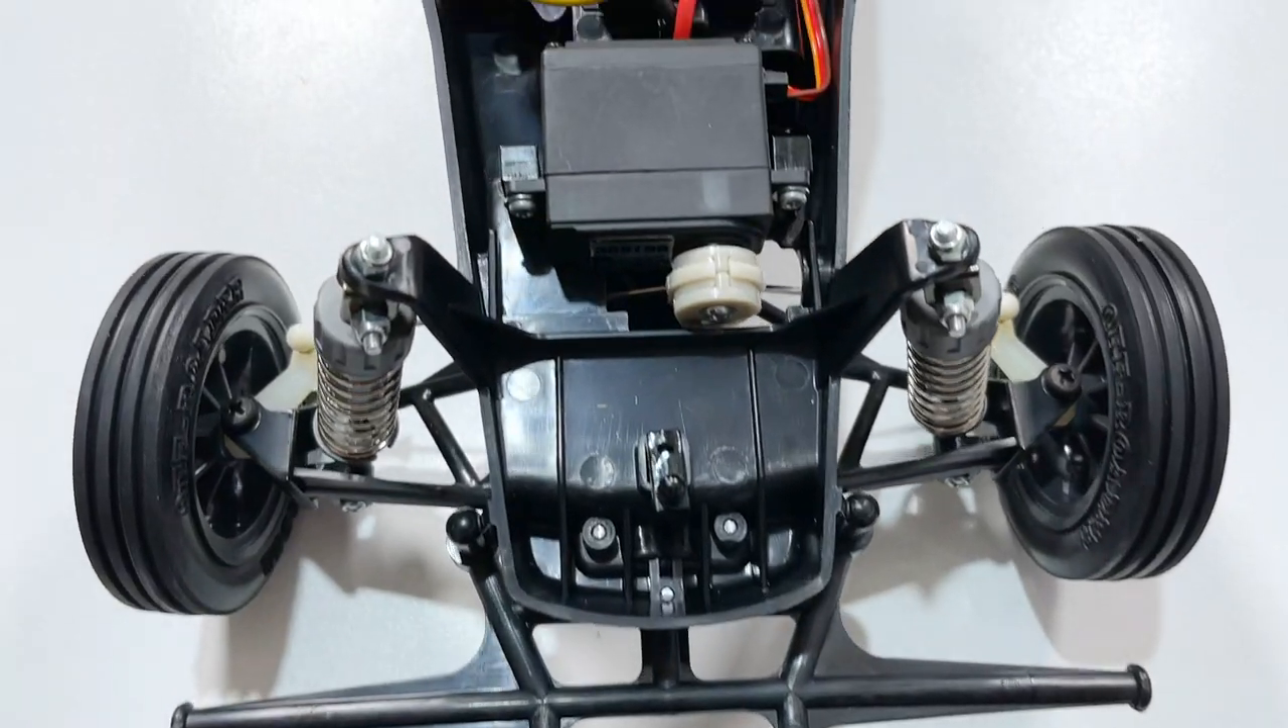I fitted the wheels and tires at the same time and there it is chassis all complete.